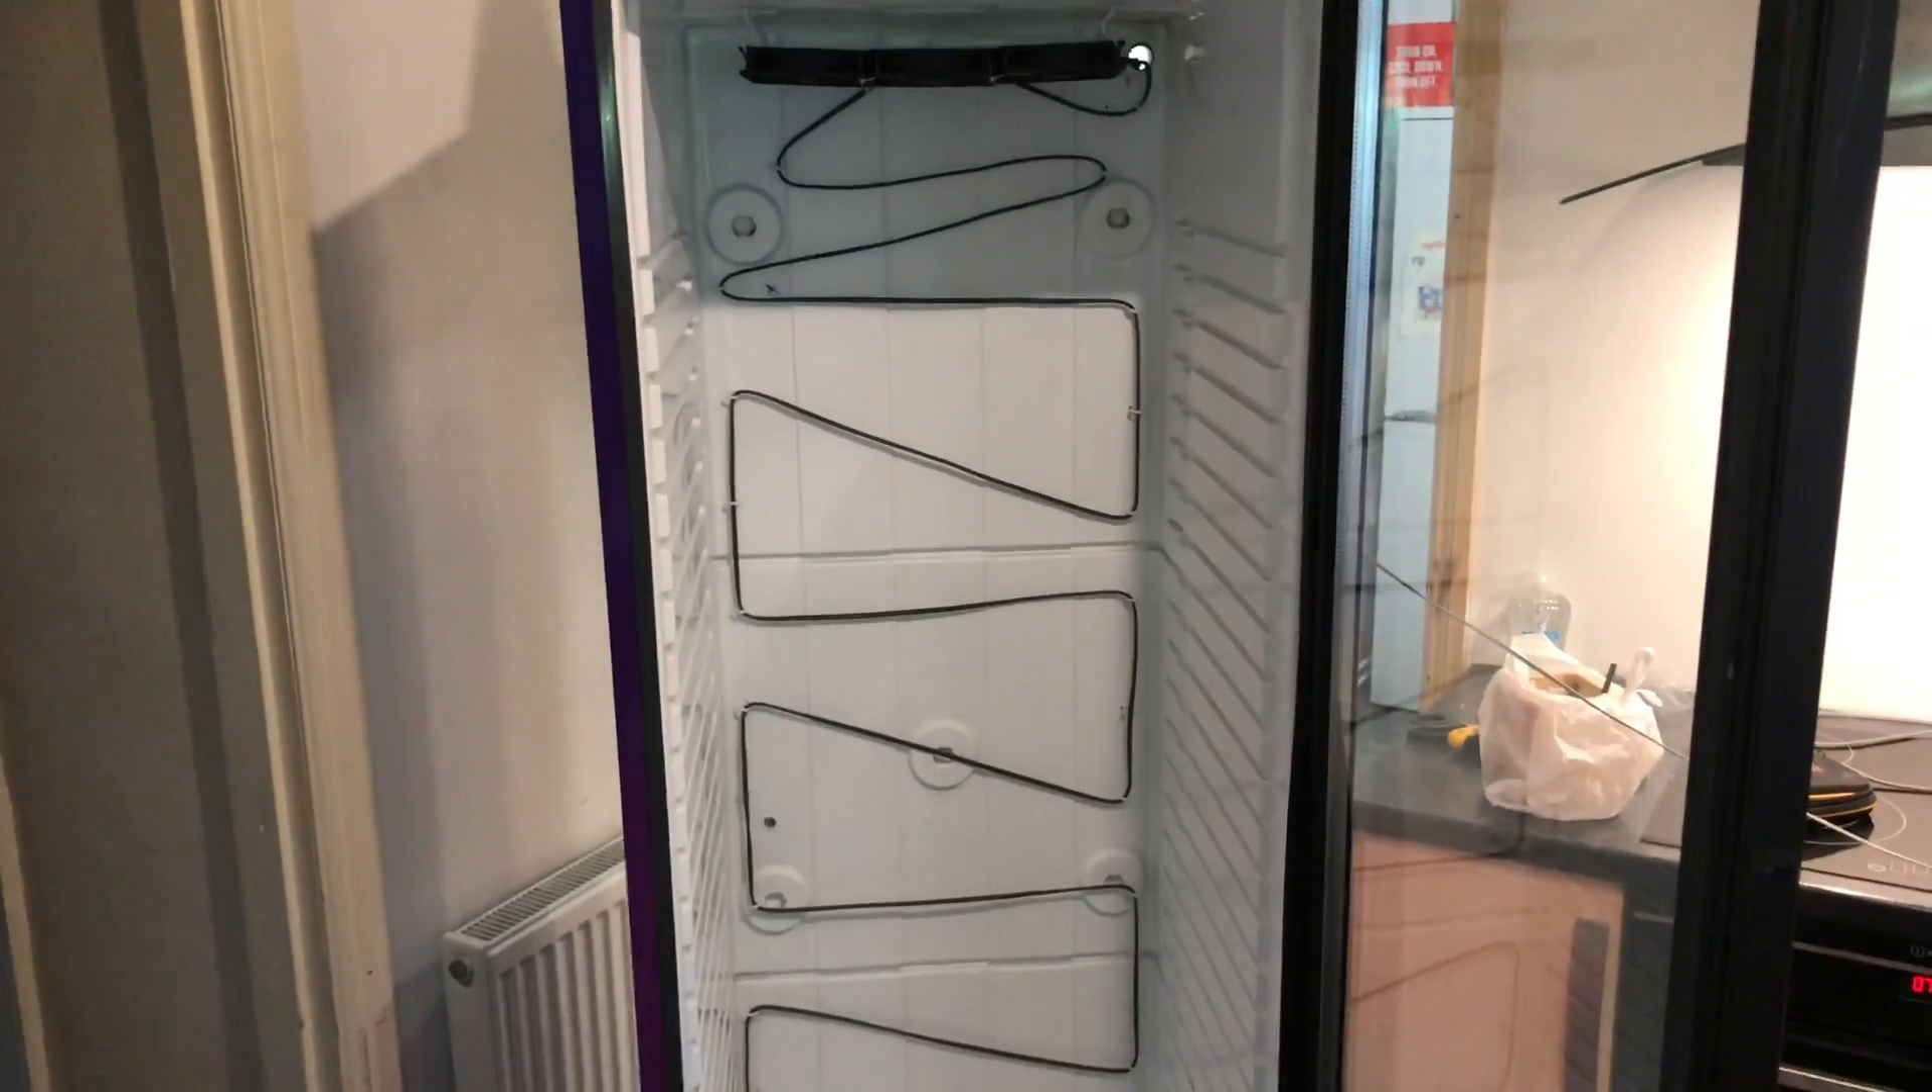Right, the heat cable's in. As you can see that I've weaved it in and out.